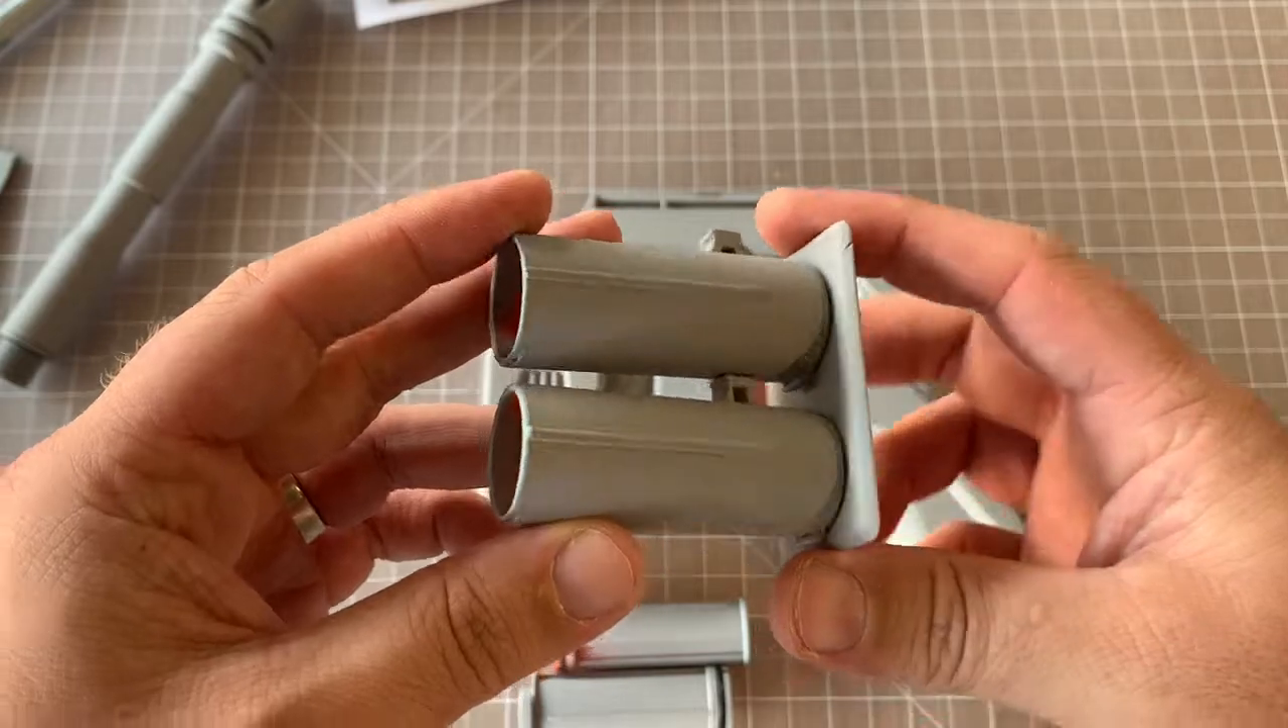So I now have those two cylinders attached onto my plate.